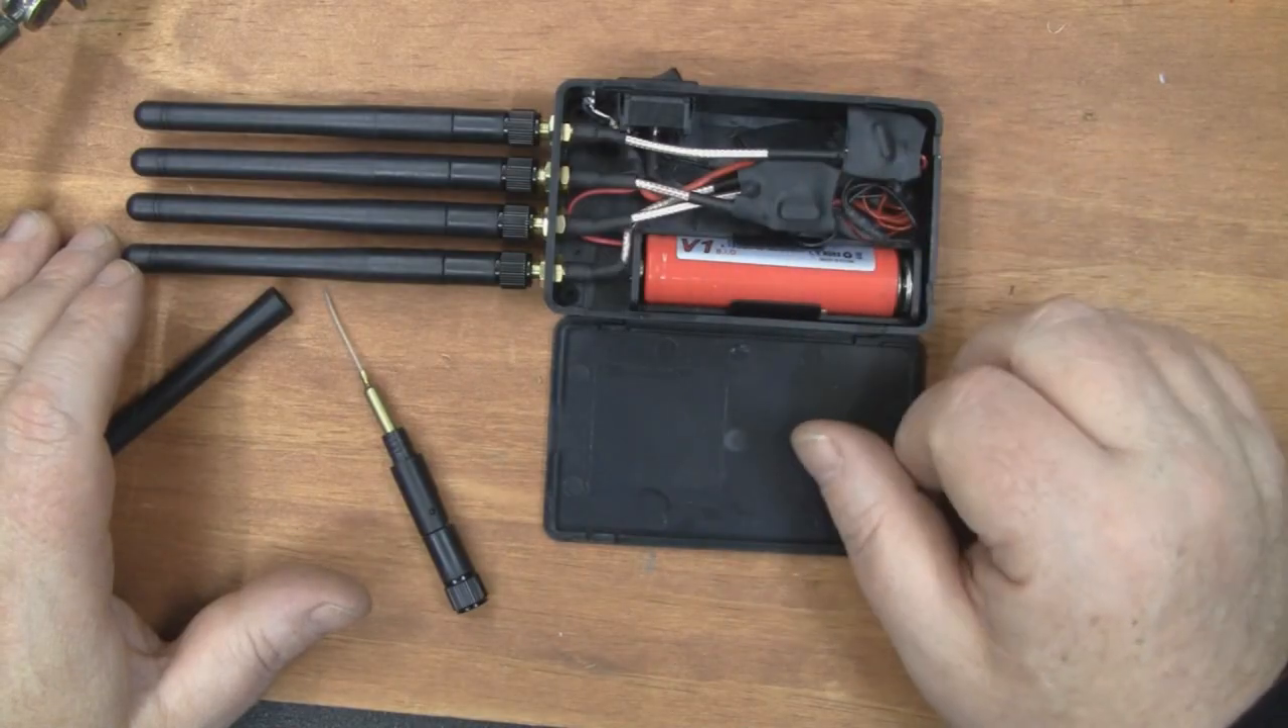It's quite tidy inside the case and everything fits in that small case which is the main thing.